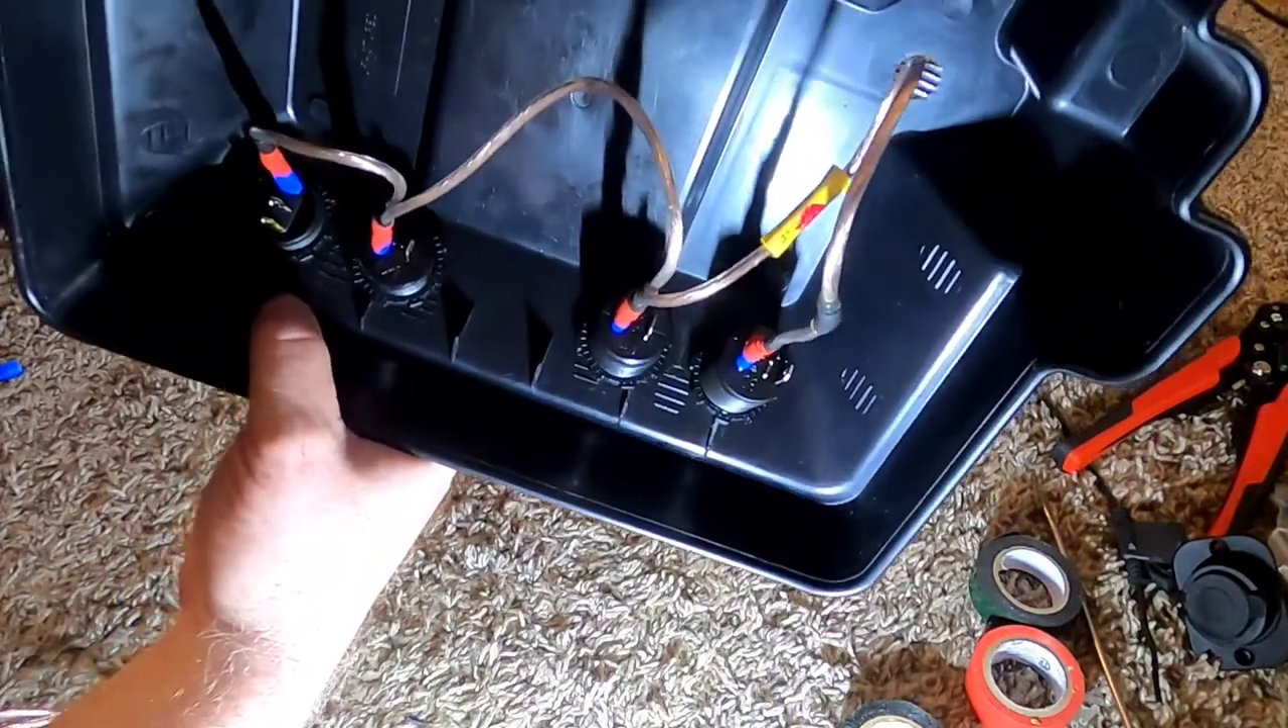All right so as you can see all the positives are just connected together.